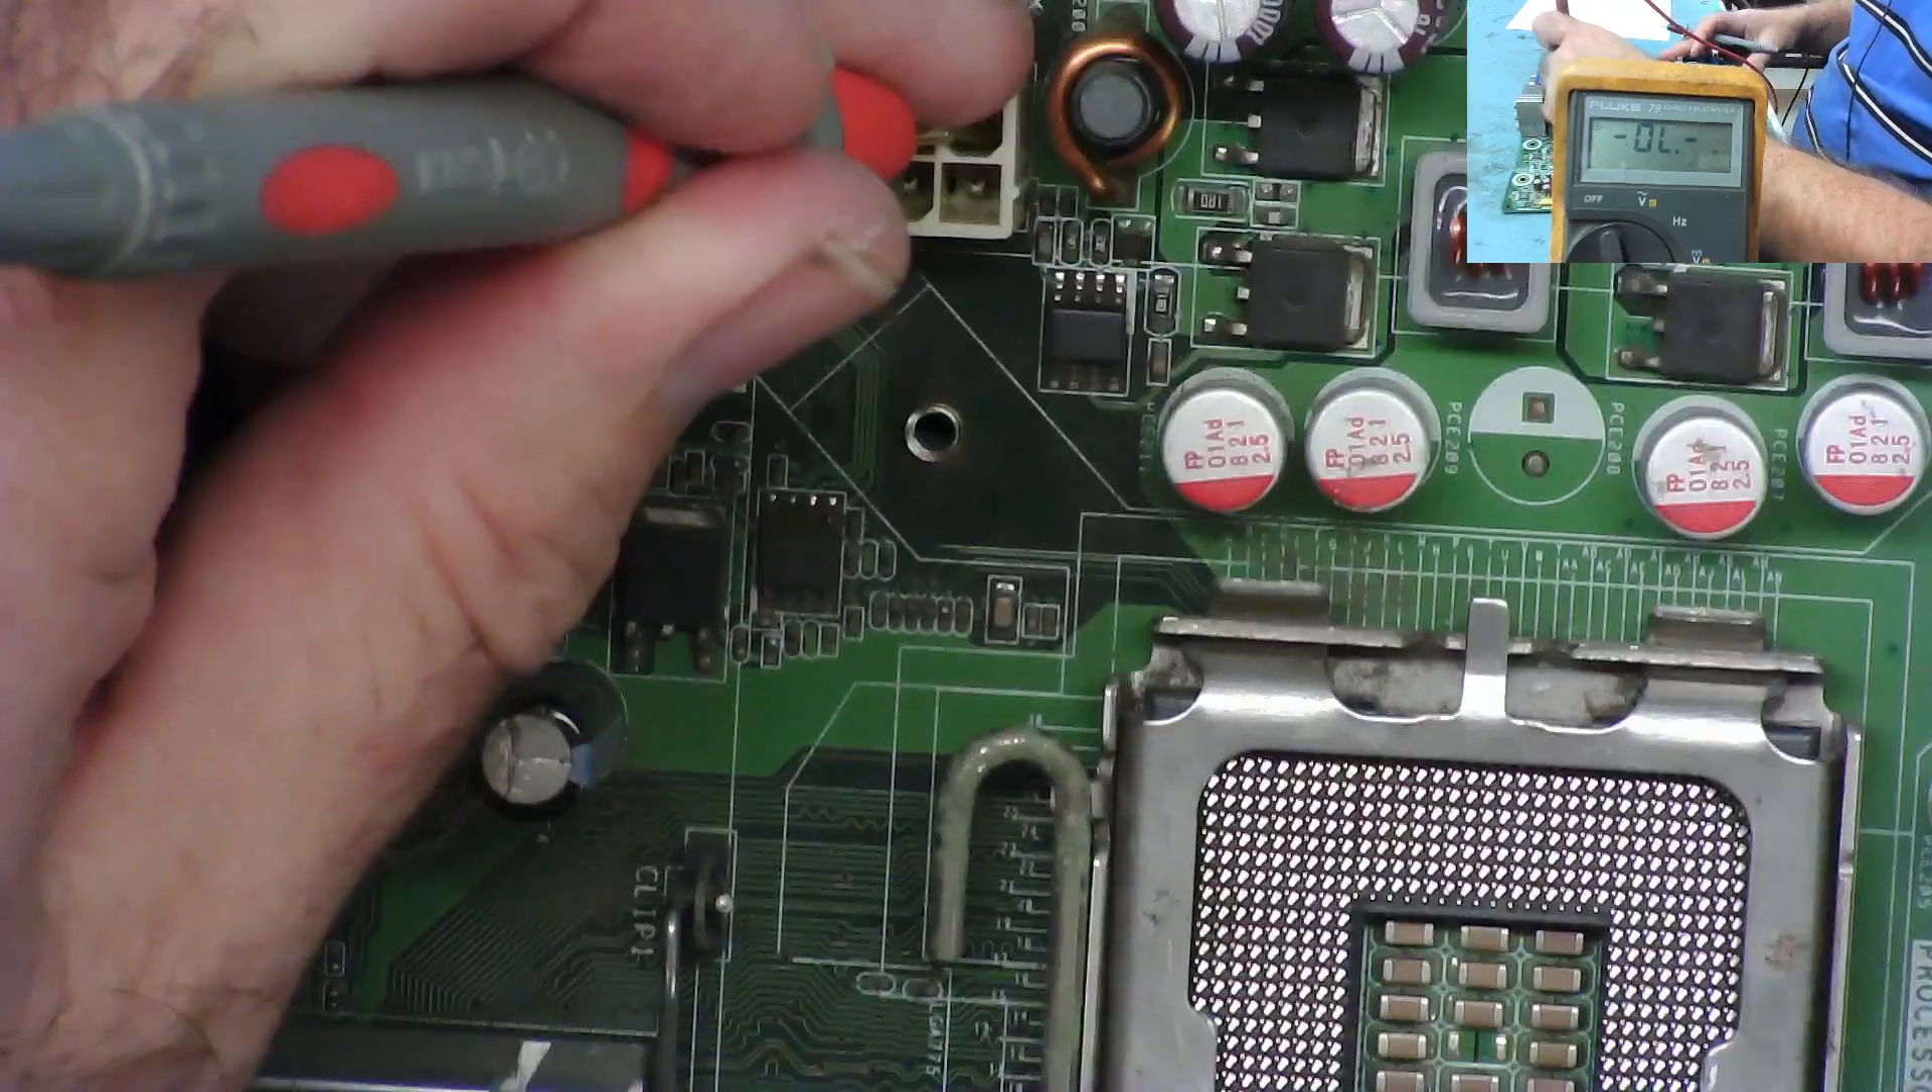You'll notice I haven't got the CPU fitted.